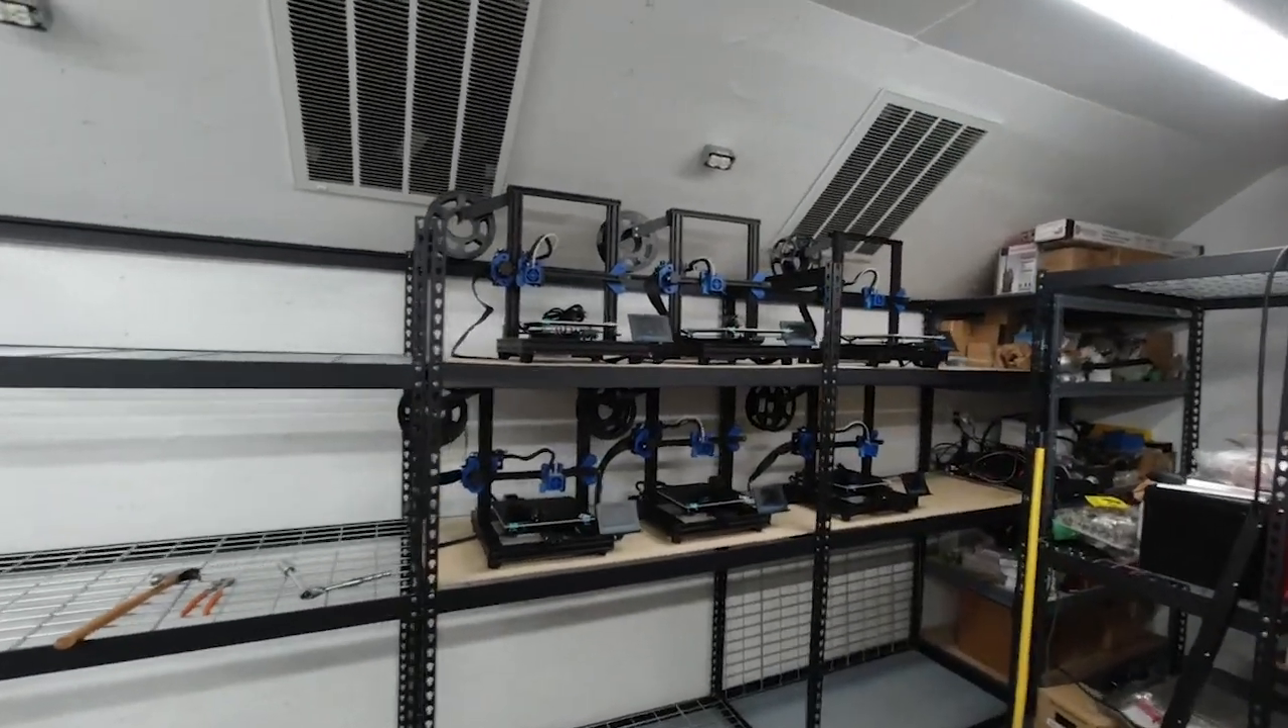Here you can see the shelving that we've just recently assembled.